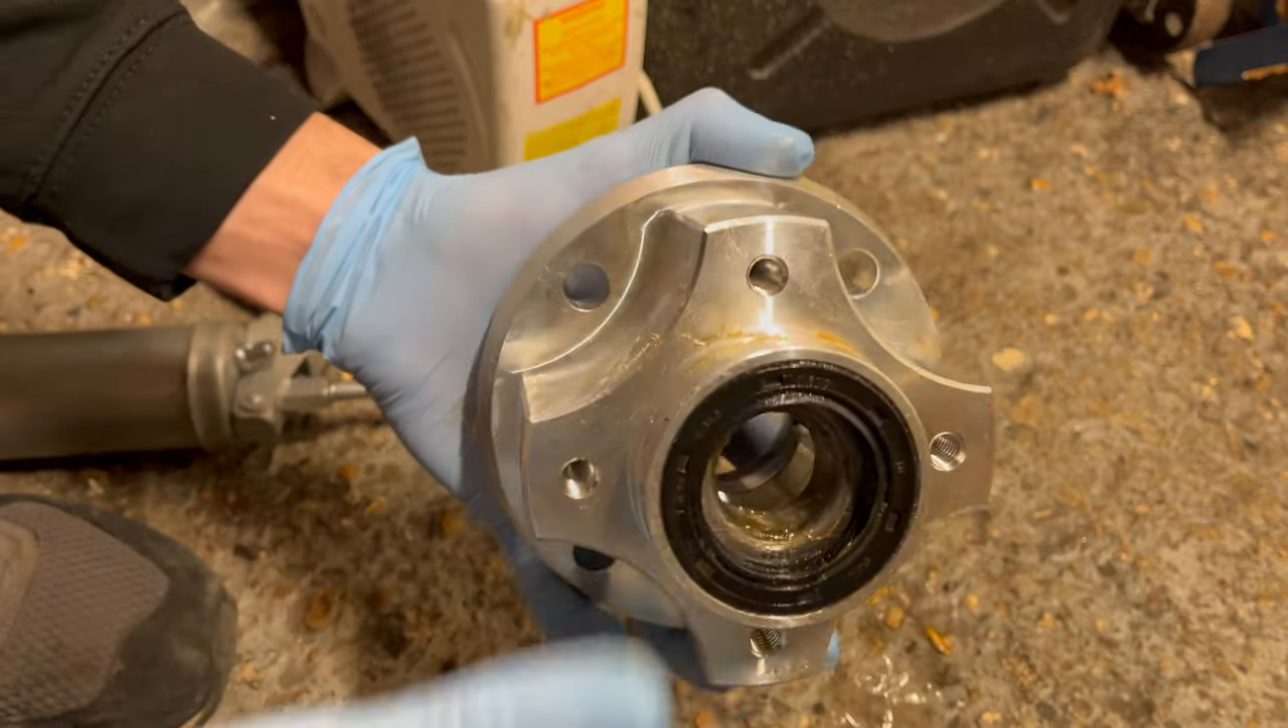There is the hub and the seal is now completely on.